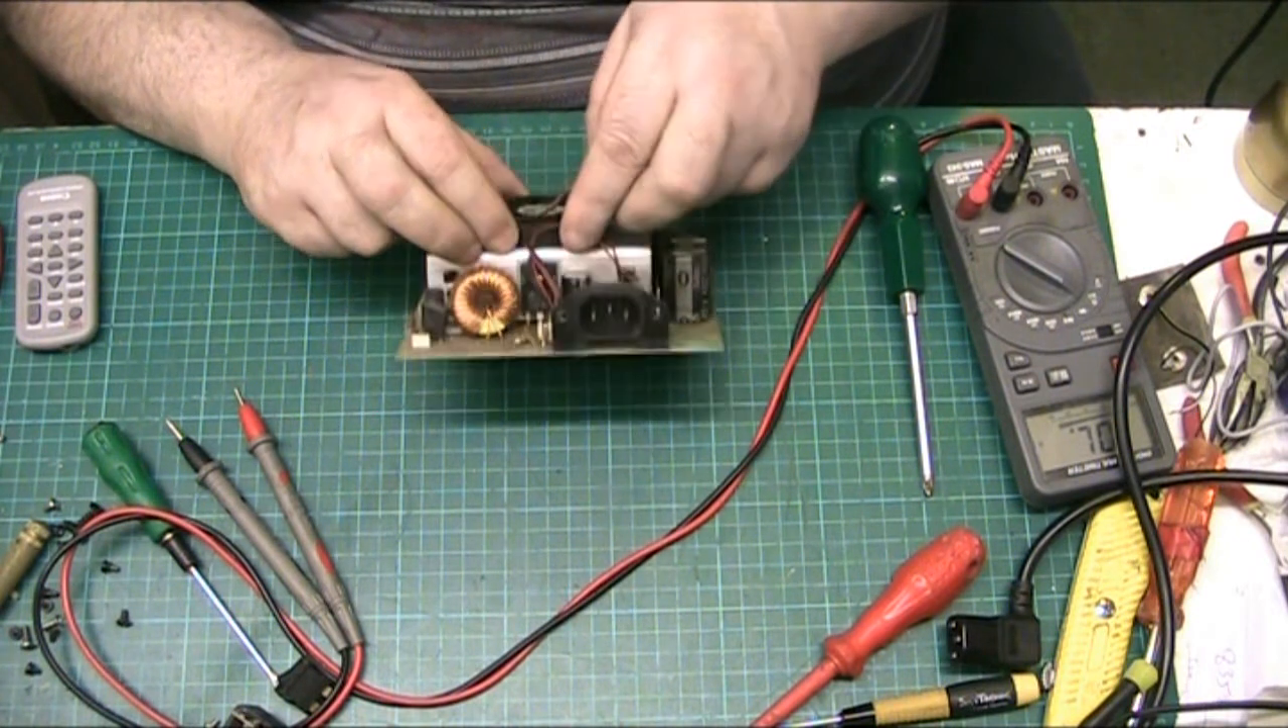We have the power supply main board removed from the case.